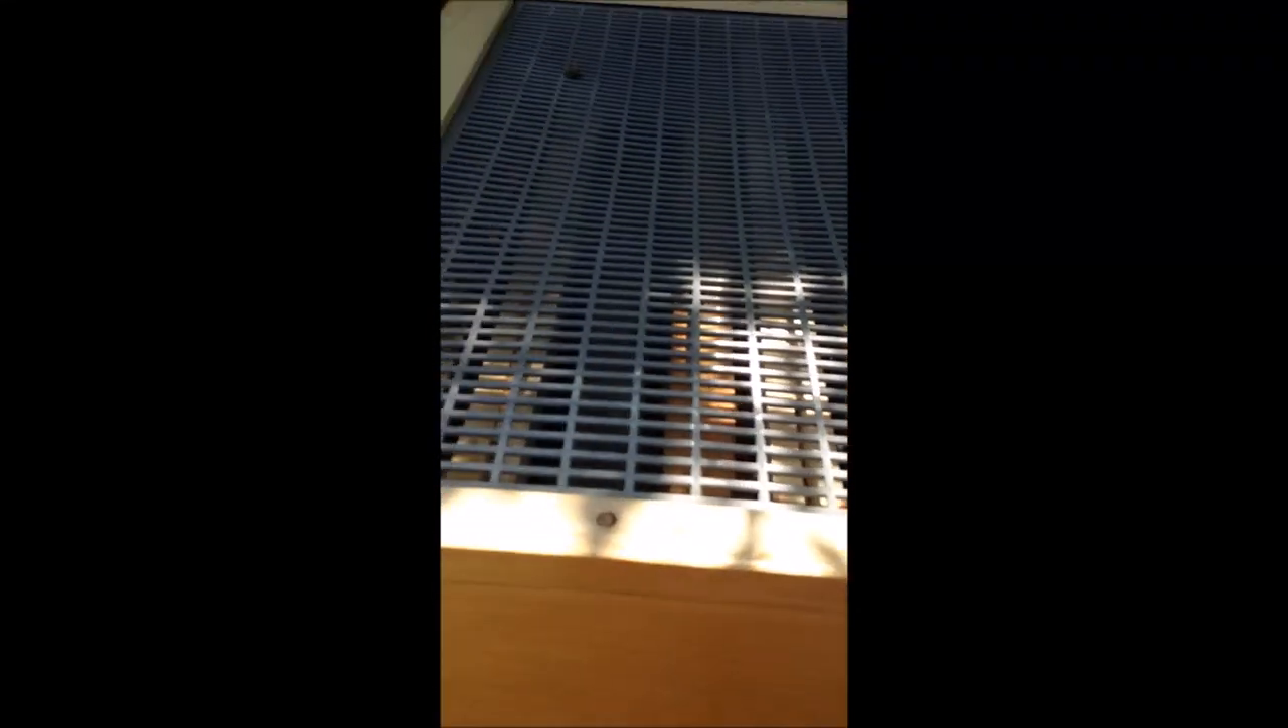I already have the queen separator on there.